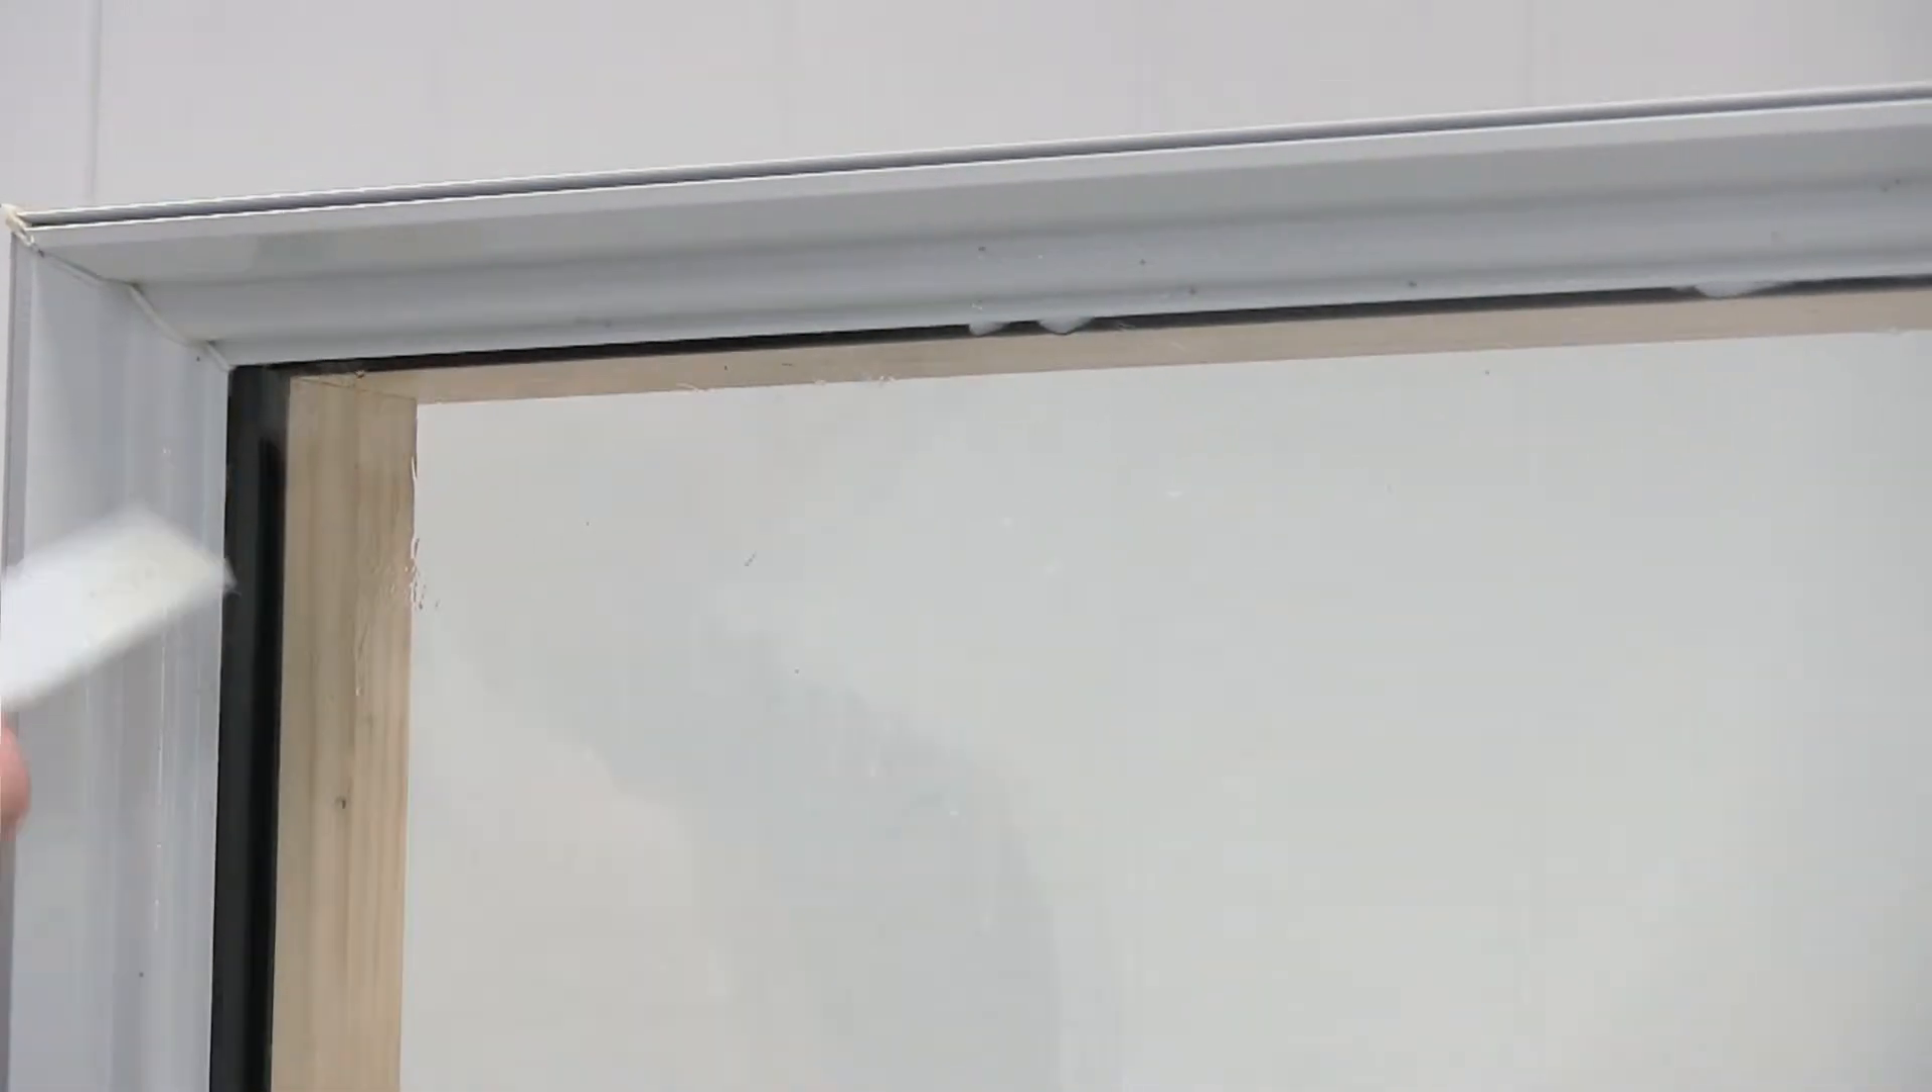Your glass is now set into place.